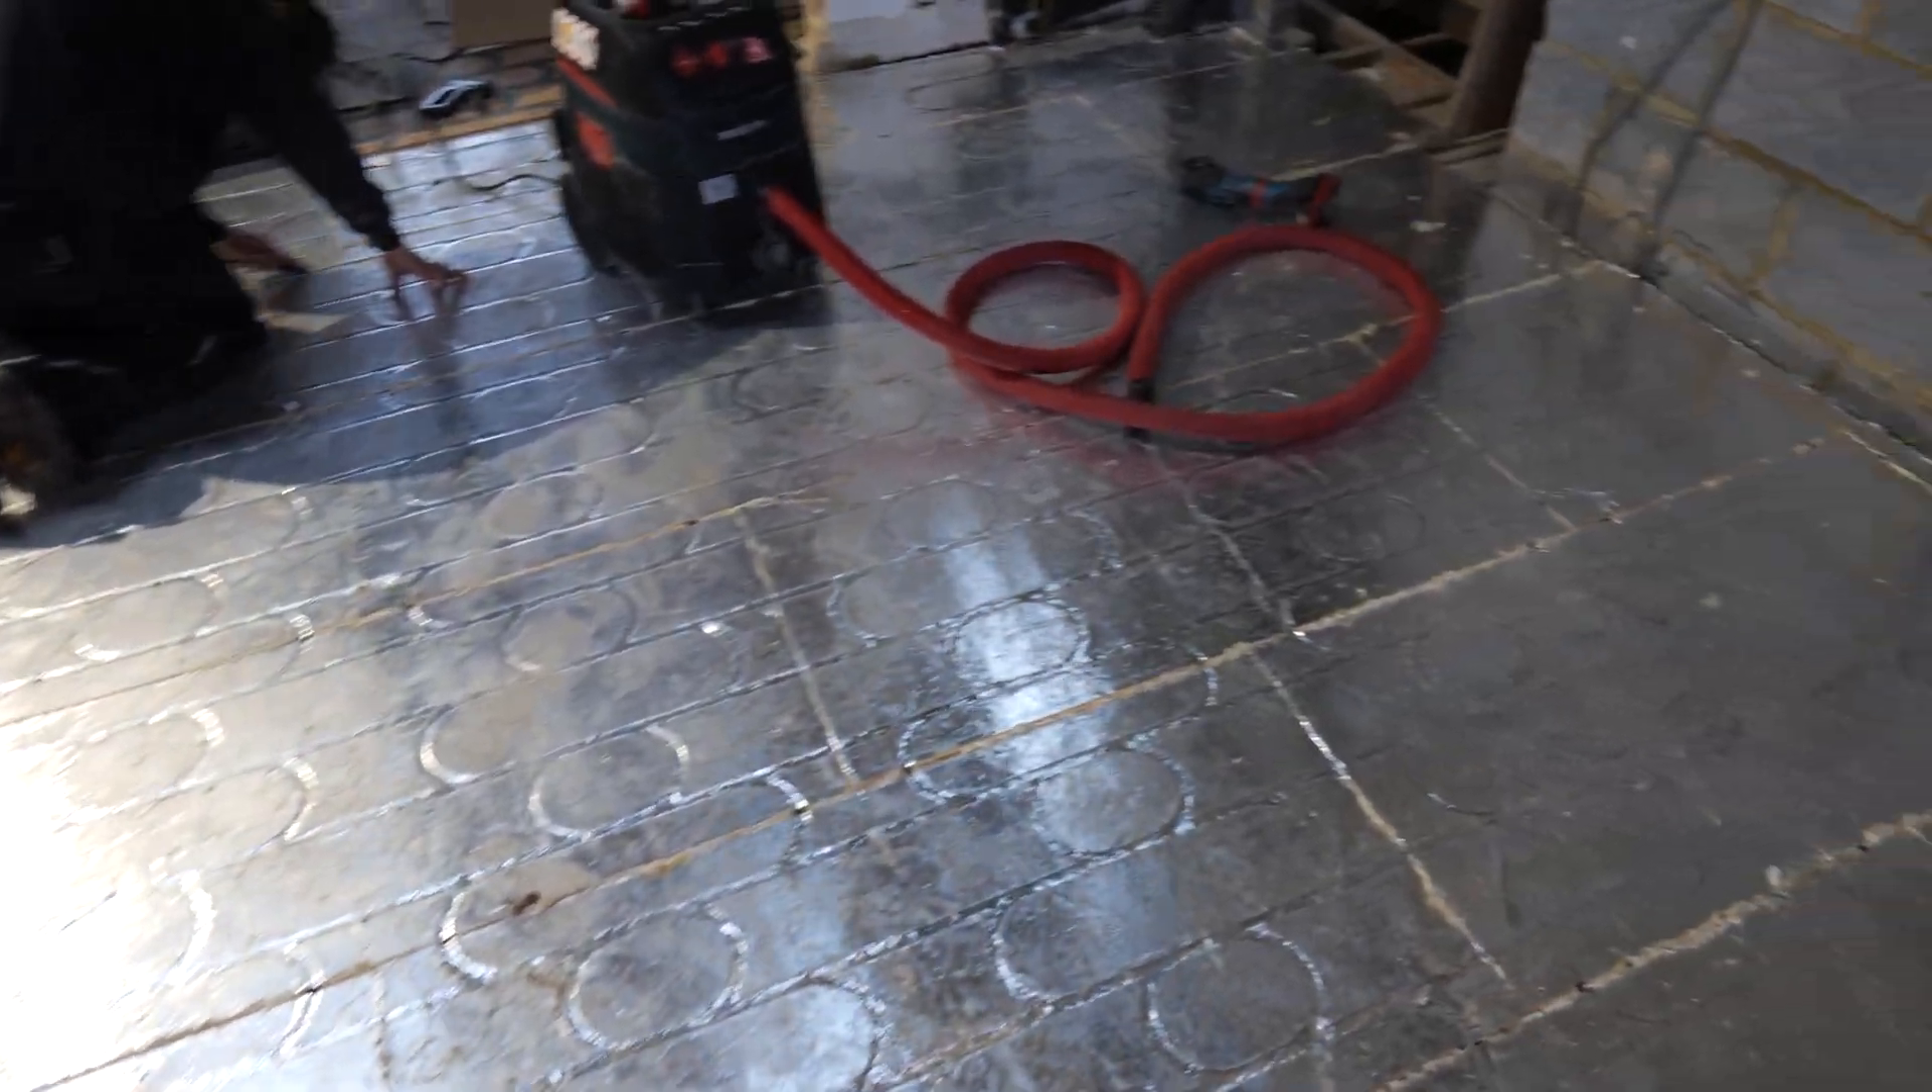So Mark has finished laying these boards in the kitchen area.